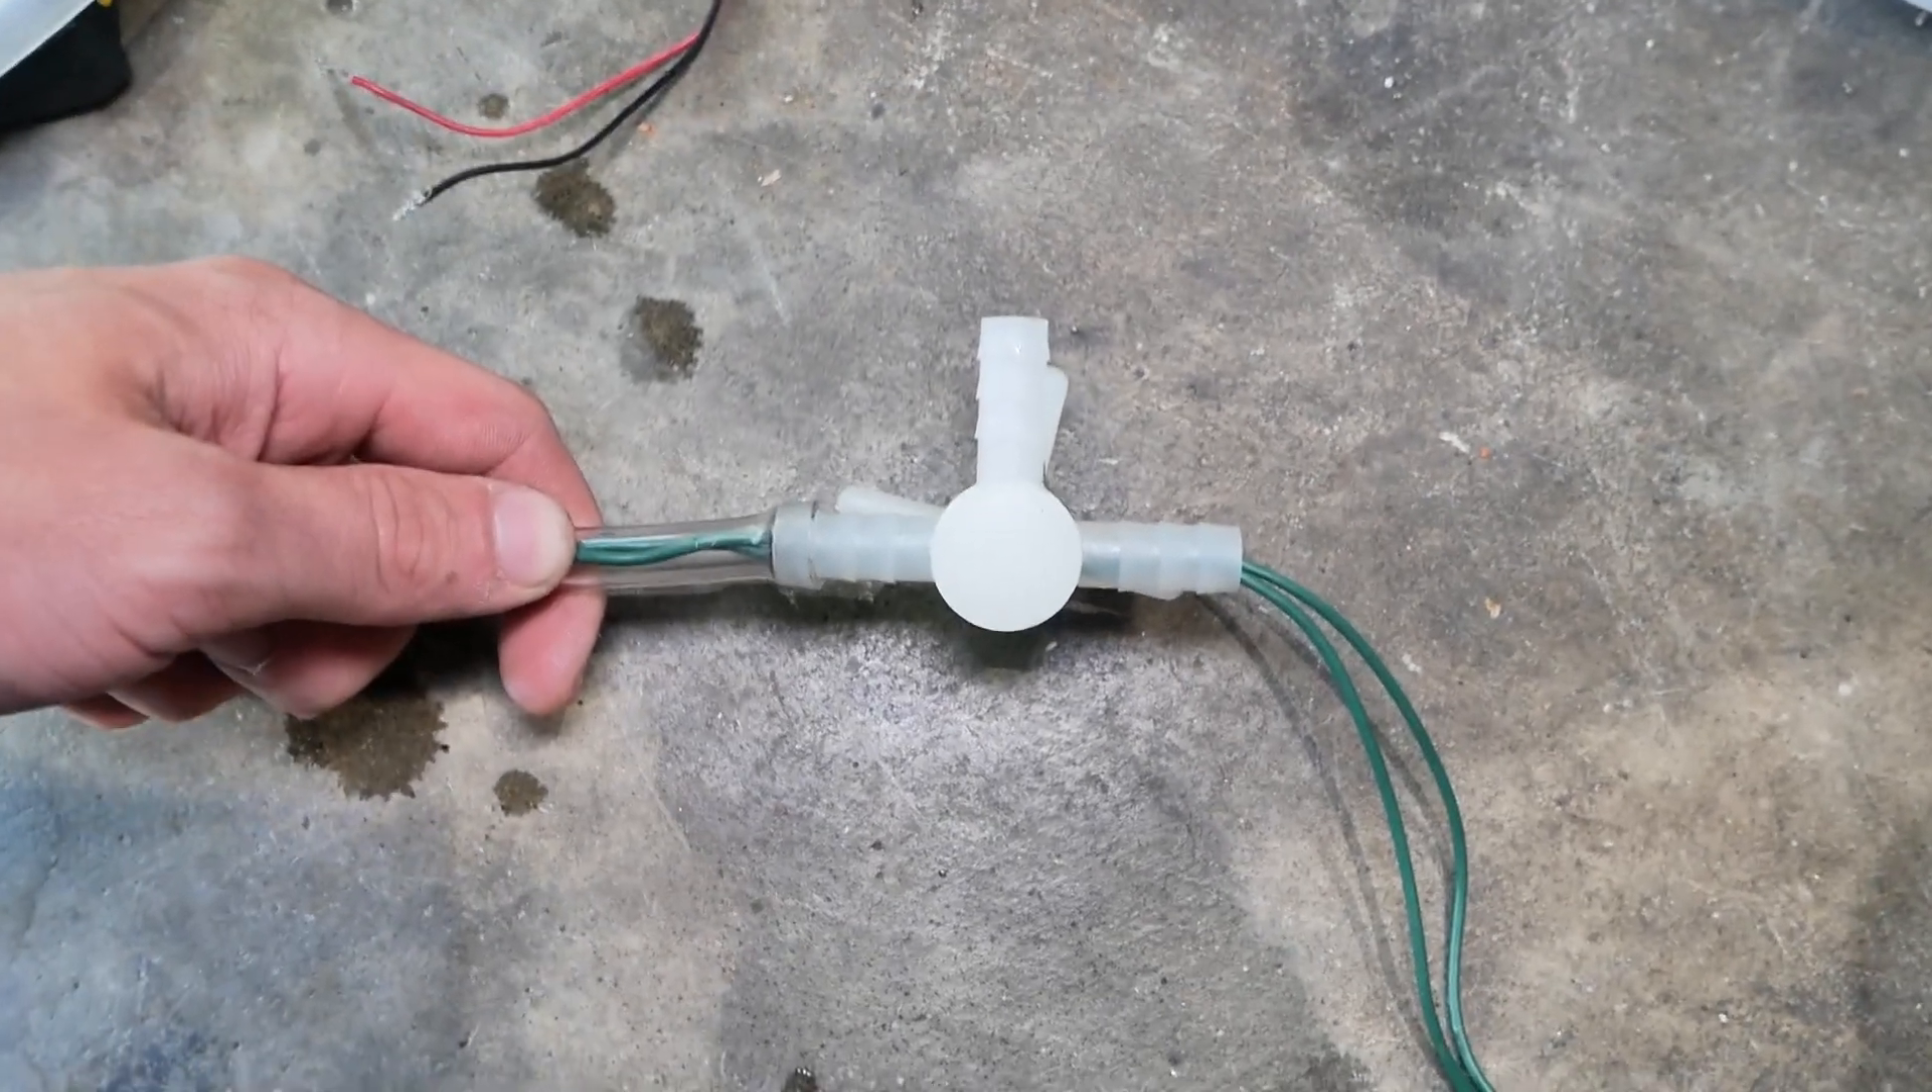I've connected the tube with the wires to this three -way valve.